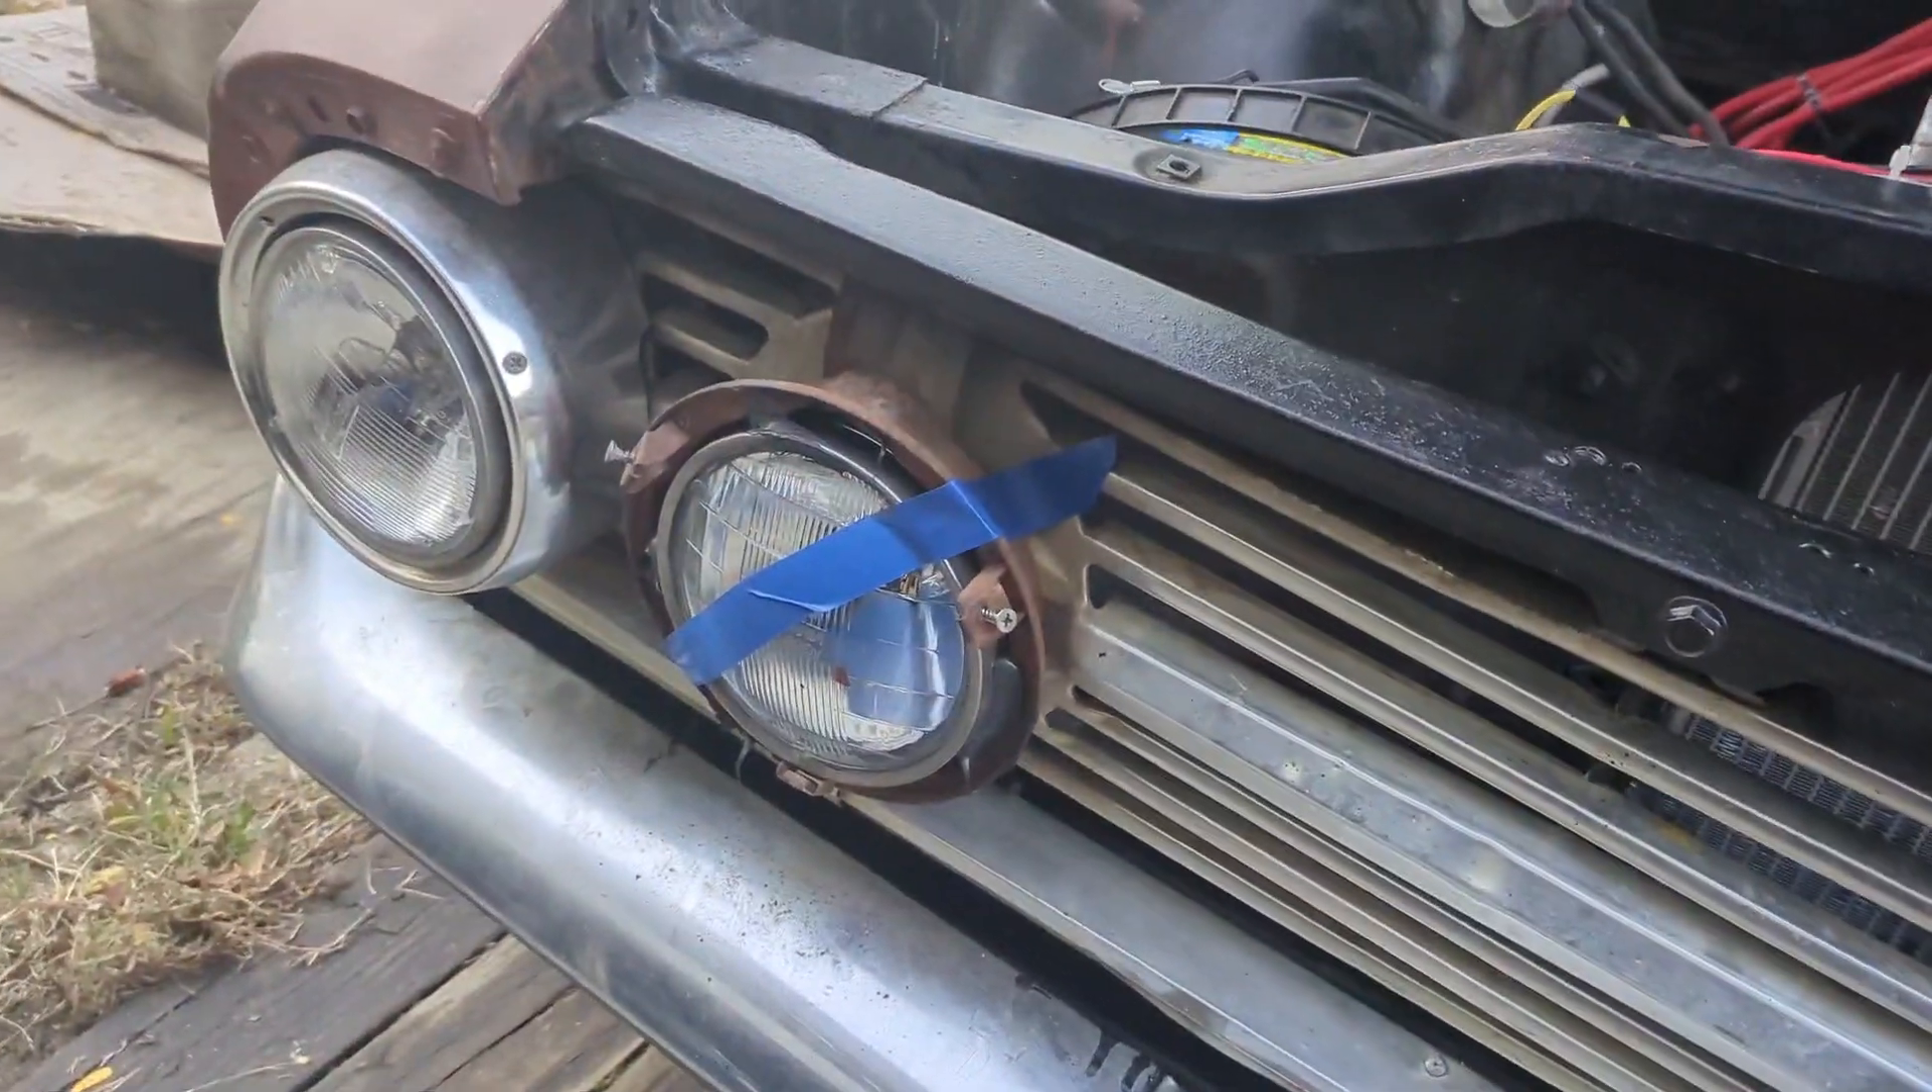We uh got the lights installed with some RTV which is not the right way to do this um both lights are installed.